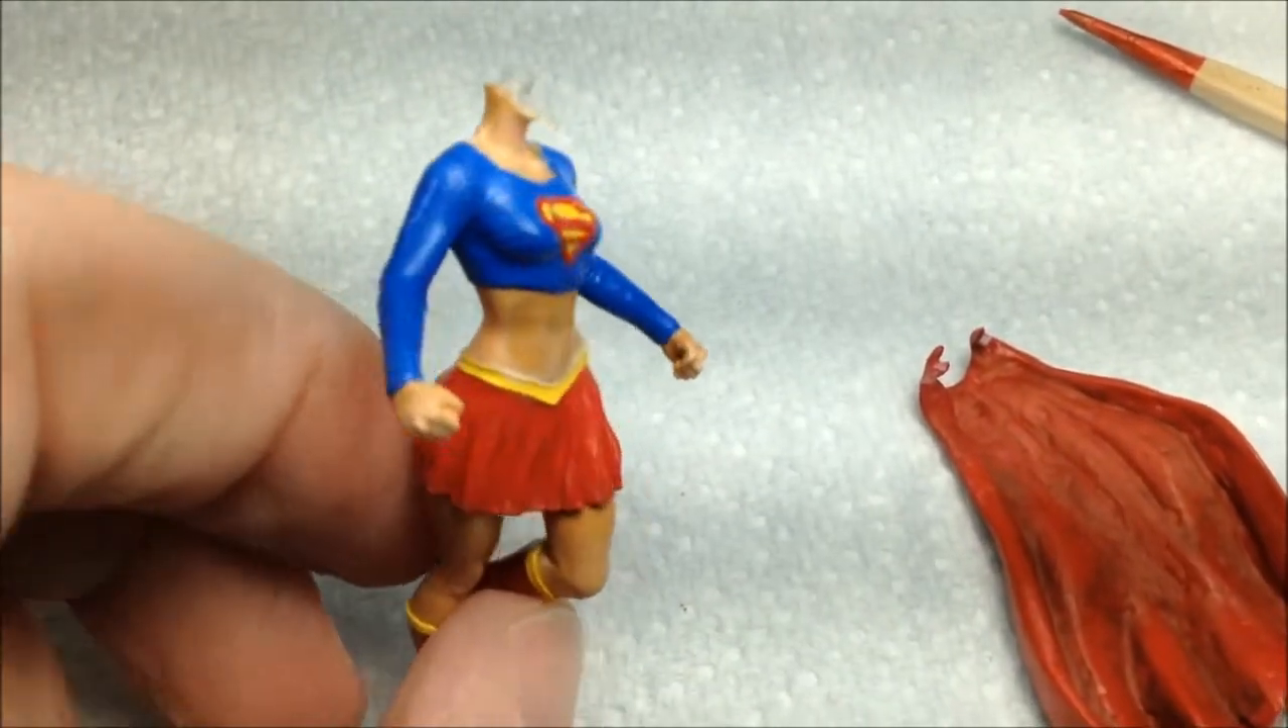I have to put the cape on before the head goes on, and then it's pretty much done.